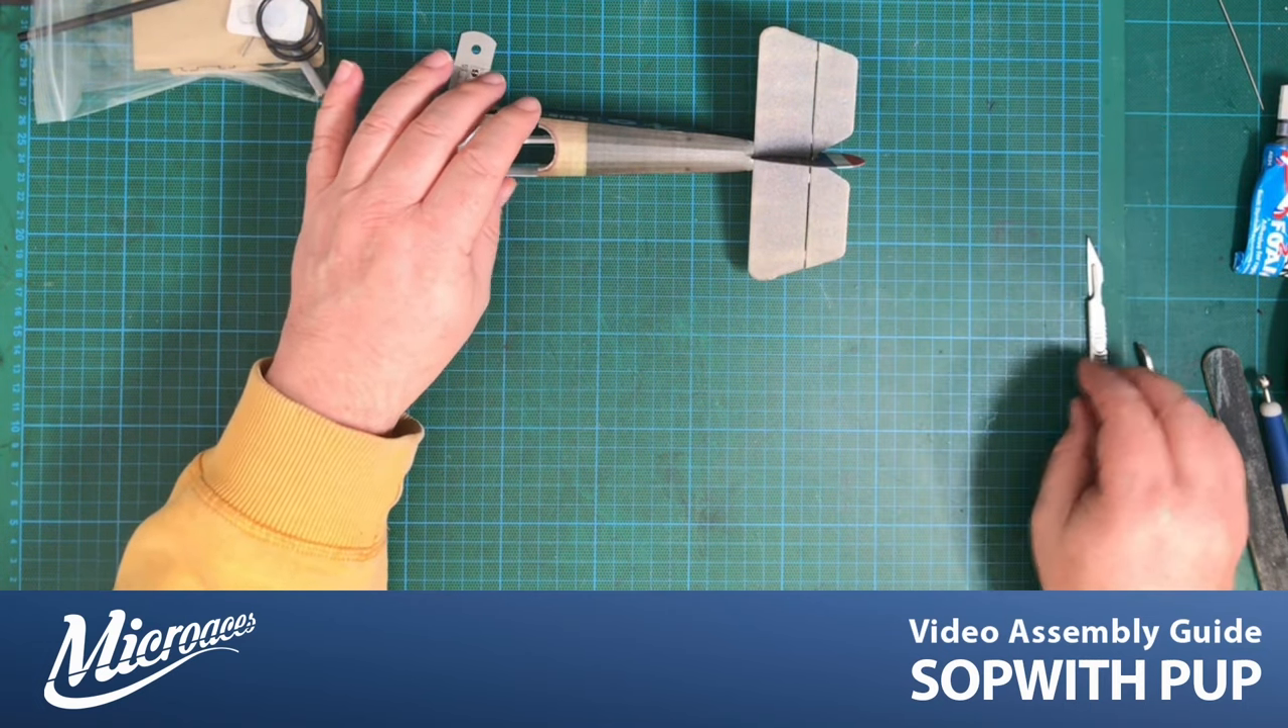So everything's in place. So there we go. That's our tail feathers attached too.